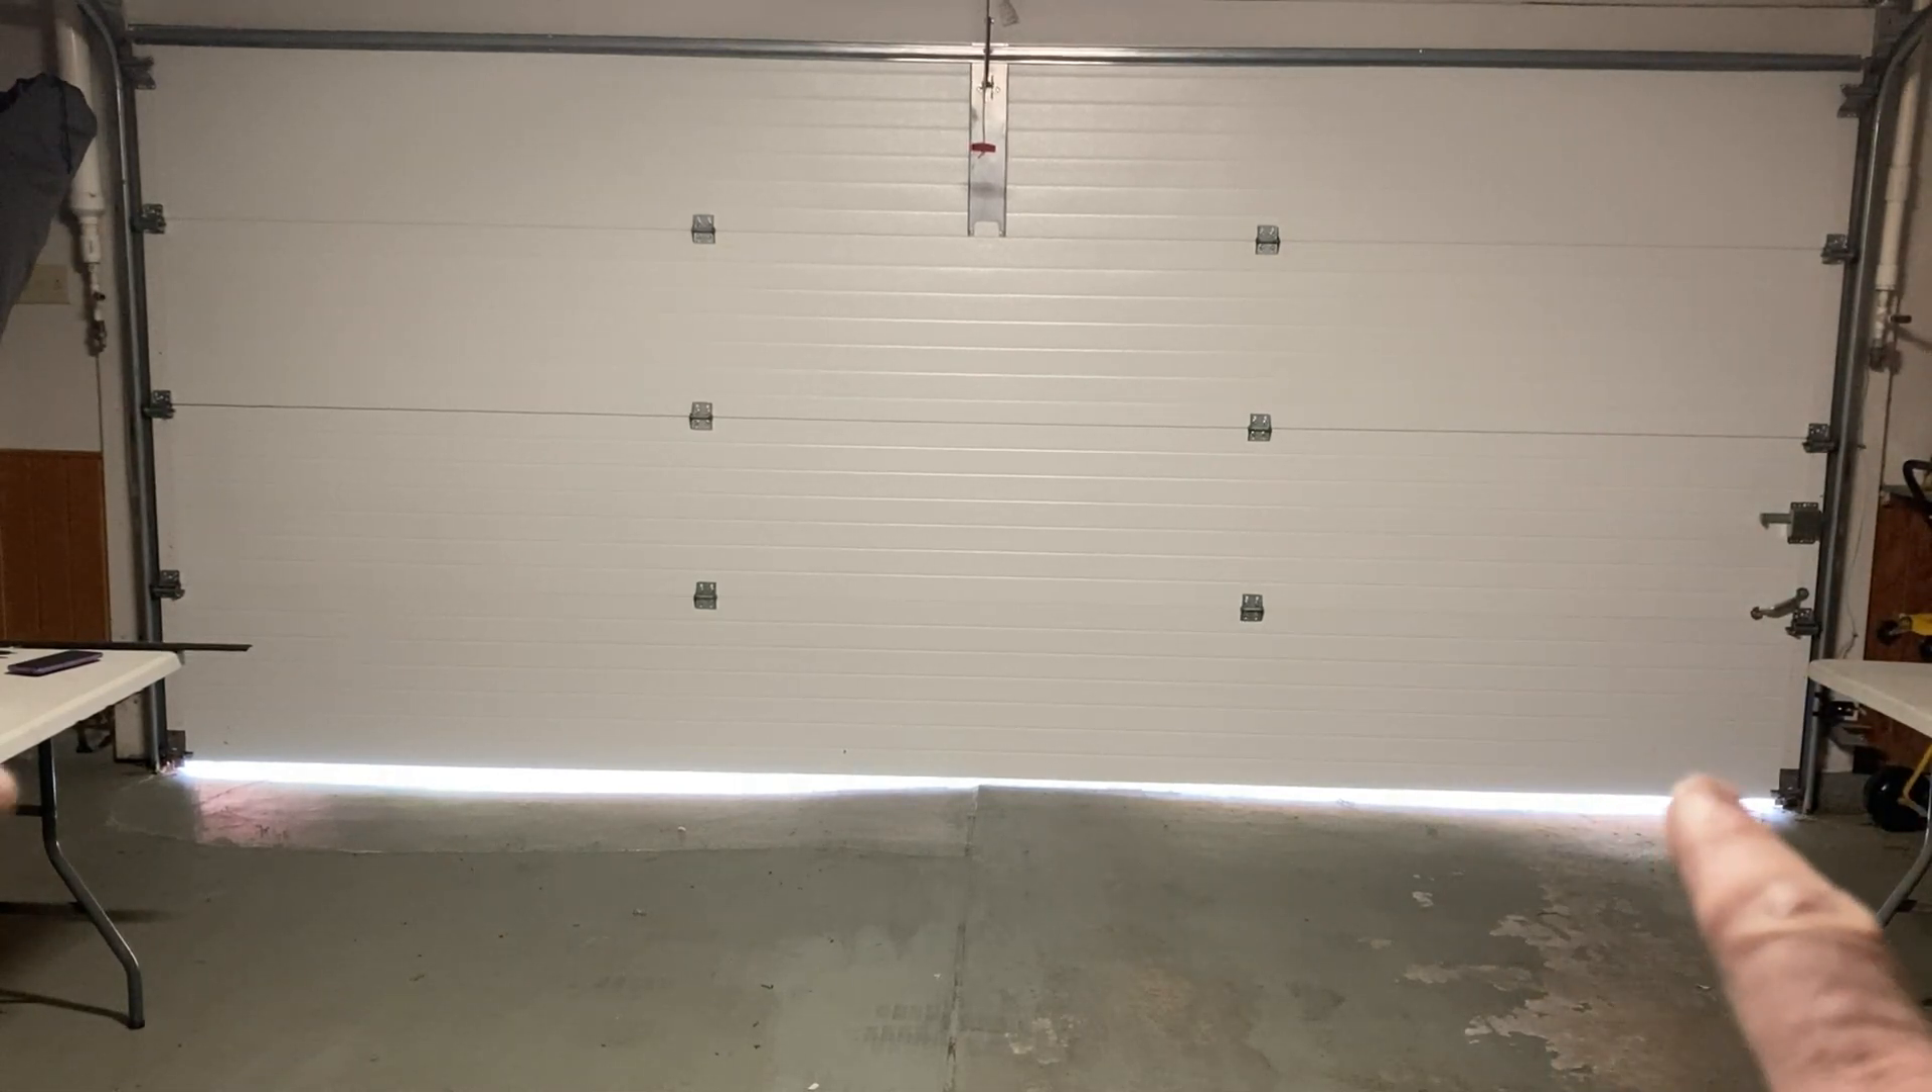Now the doors down you can see that it's almost touching here in the middle and then at each end it's about about an inch and a half gap on each end.